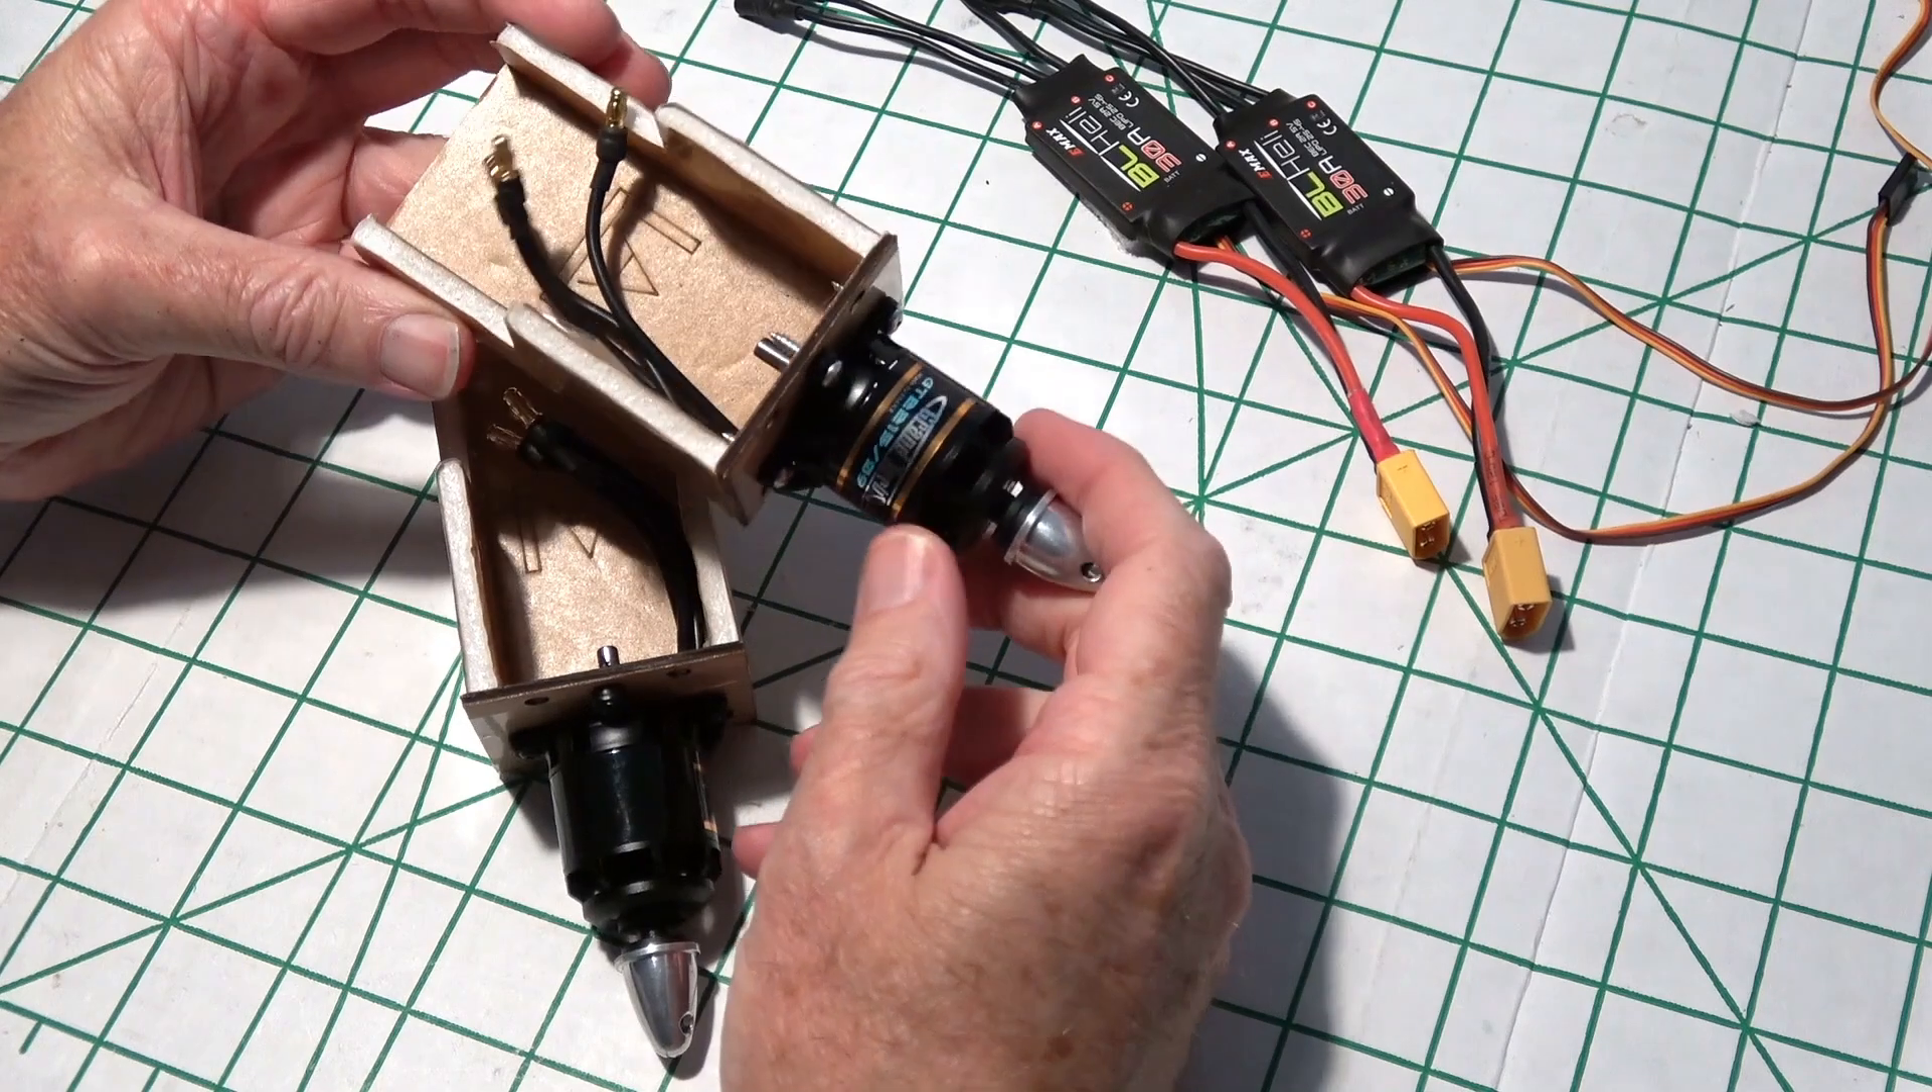I just got done mounting the motors onto the power pods.